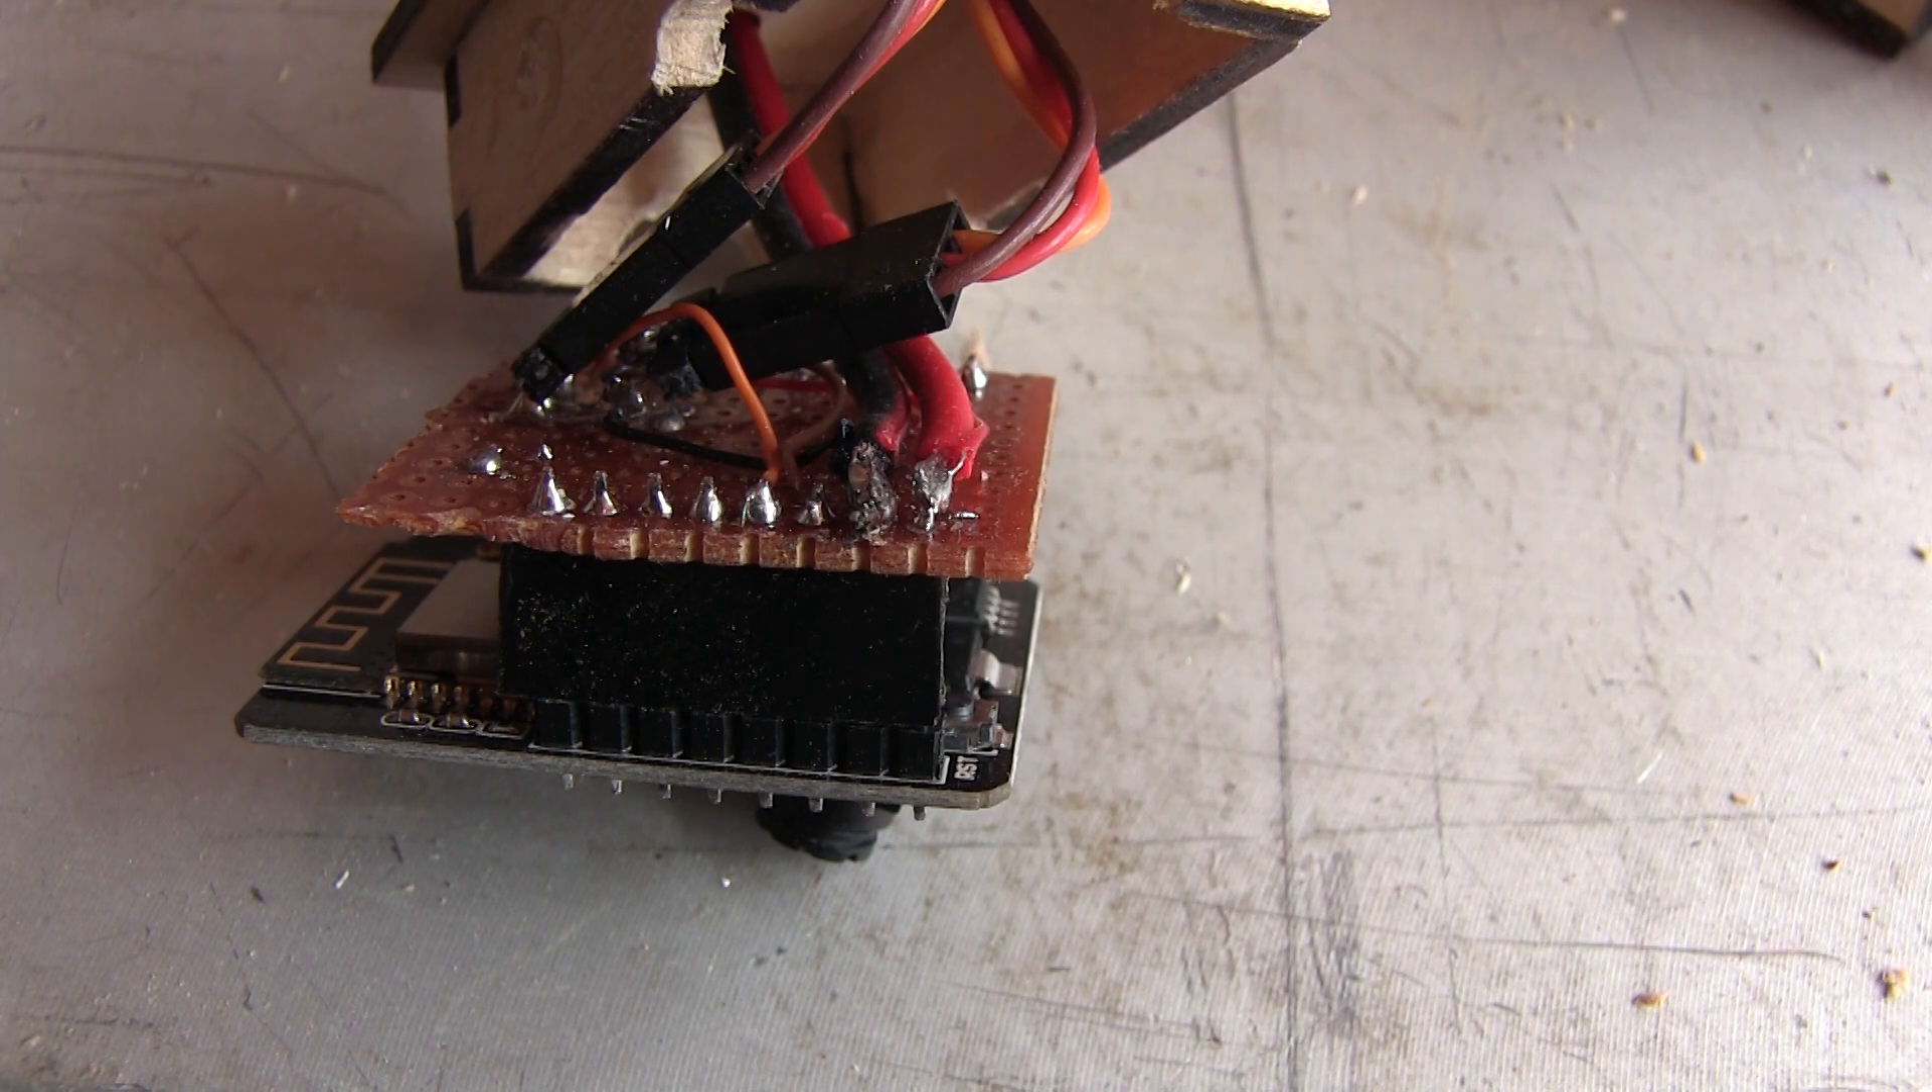The small PCB I've soldered on the back is not as pretty as what I'm used to, but it's working.